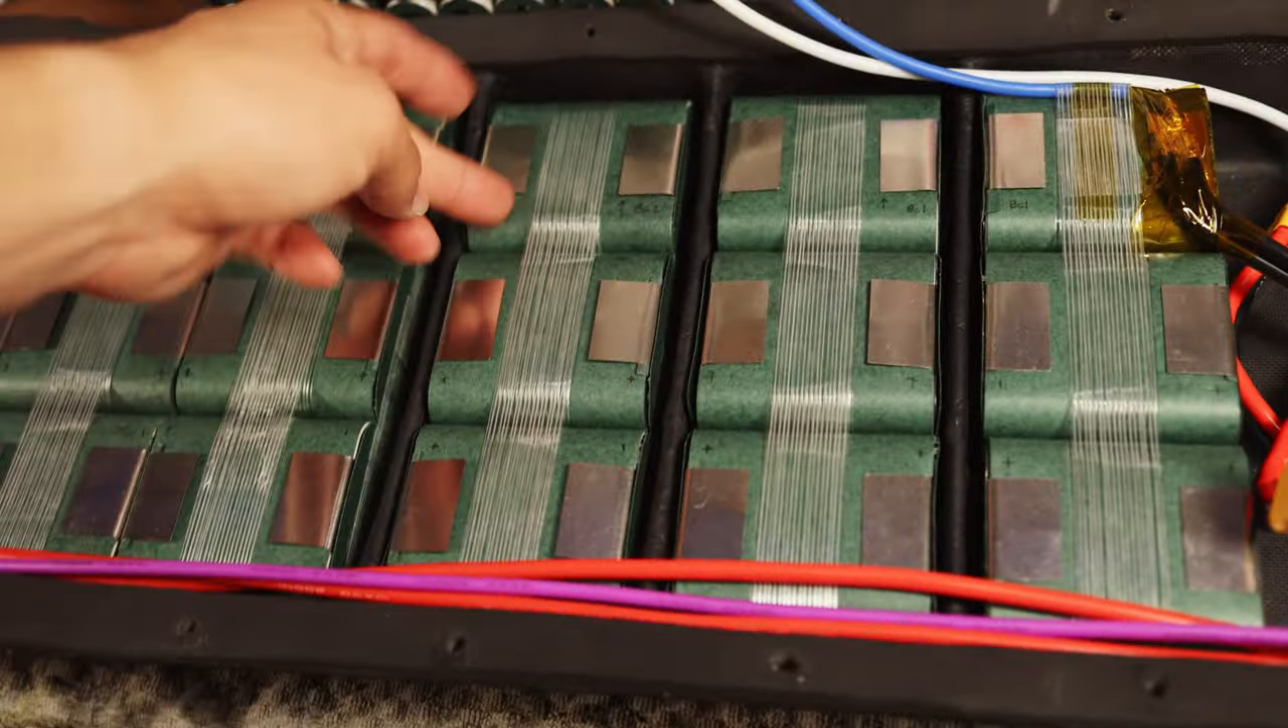All right, so we've got all of the packs taped up and all the tabs bent down.